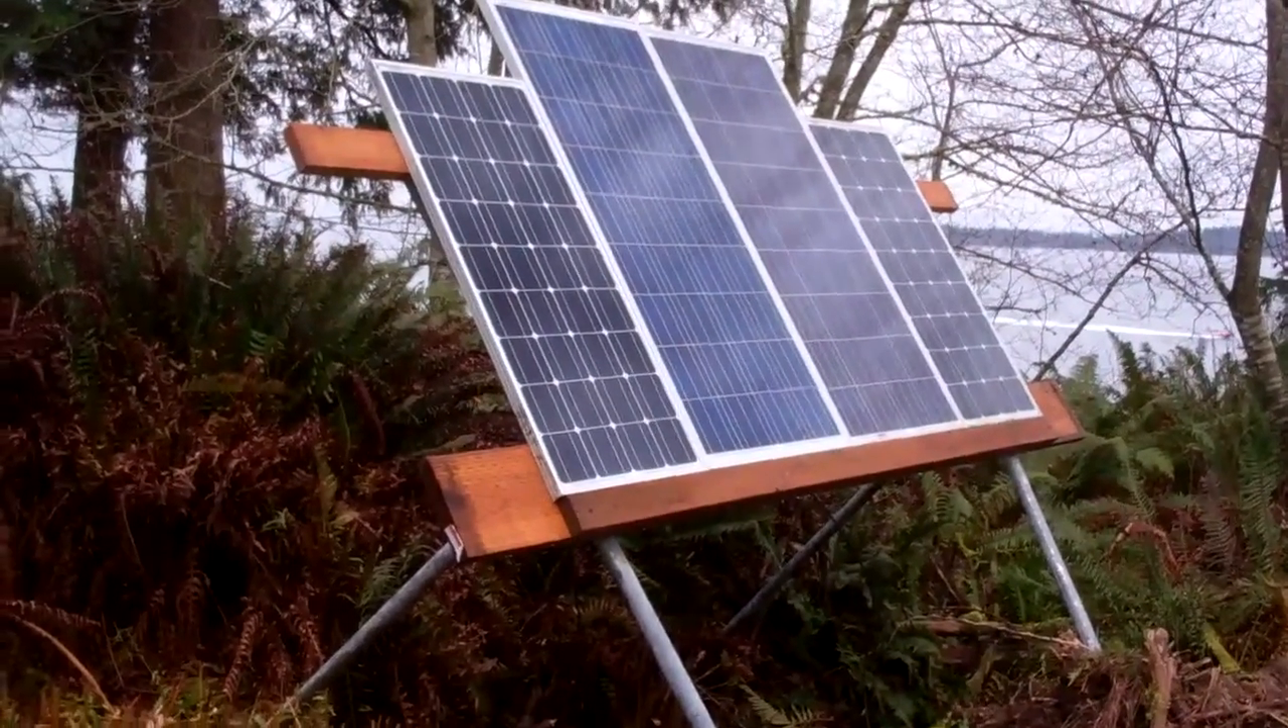Over the last couple days, I've just finished installing the panels on this new stand I built last summer.